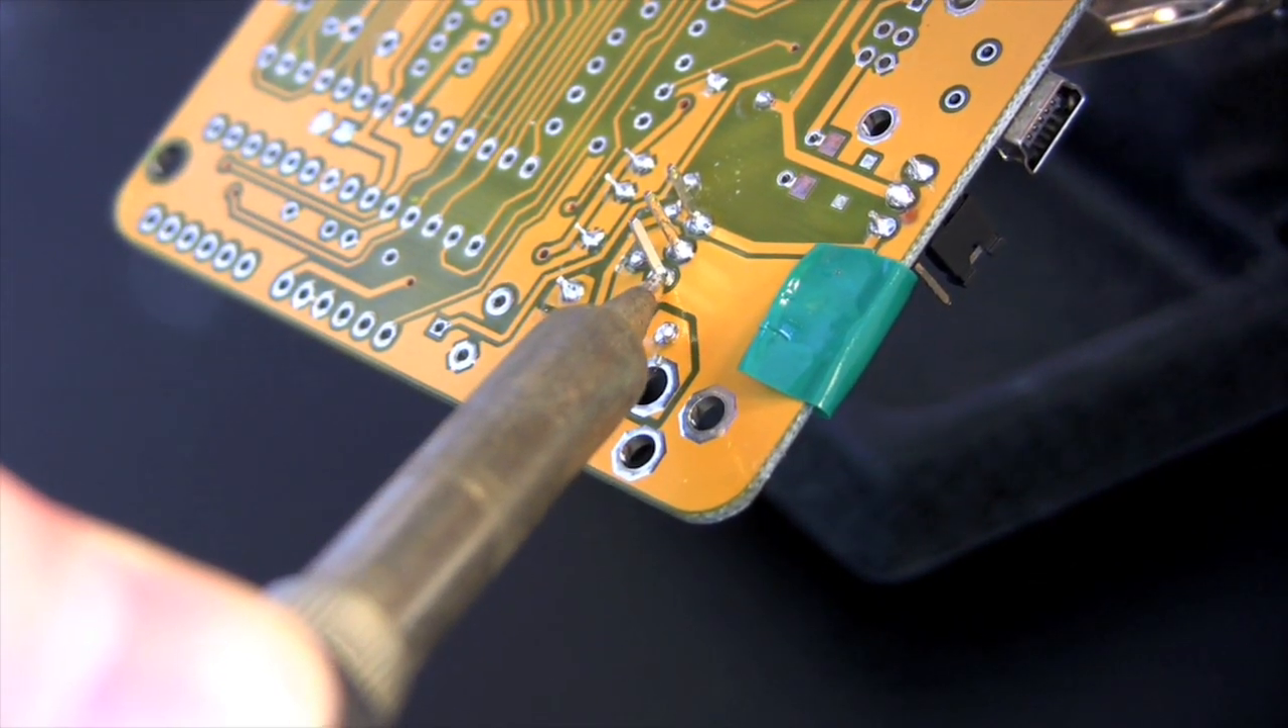Now, I've again used a piece of tape to hold the component in place.